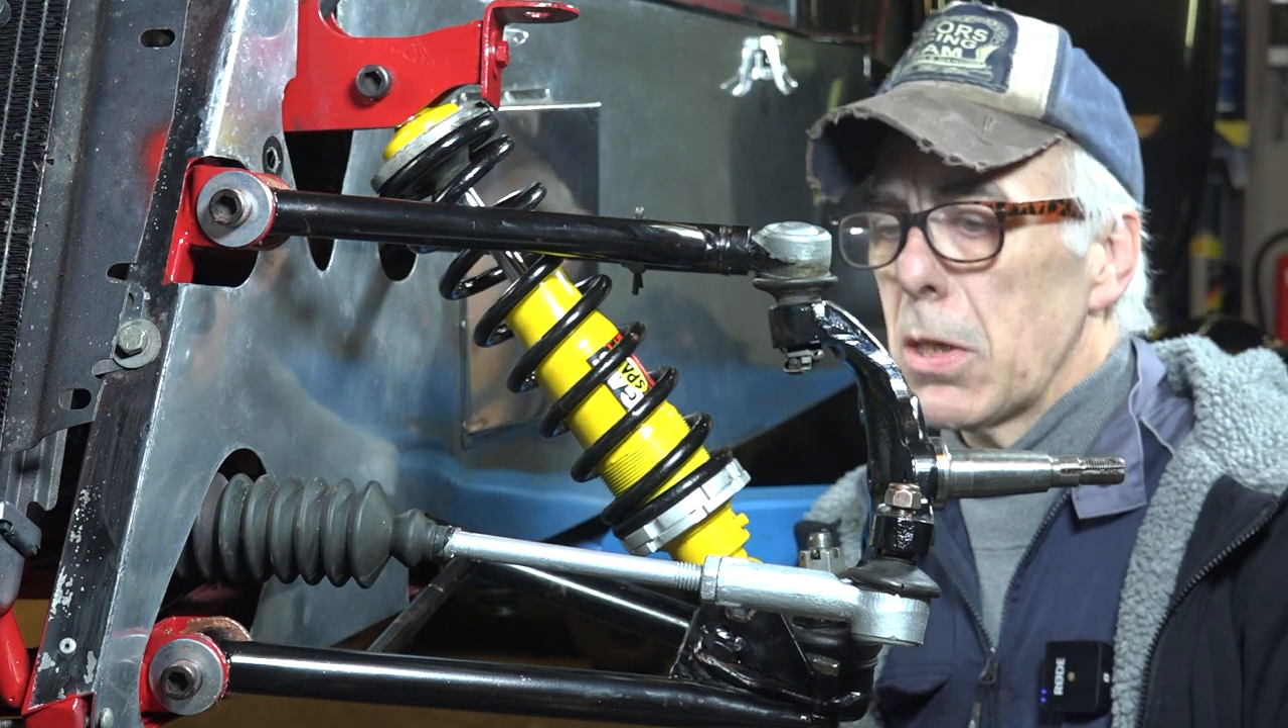So guys that should be the suspension mounted i still have to bolt it all then torque it all down and then we start mounting the wheel hub and the disc.